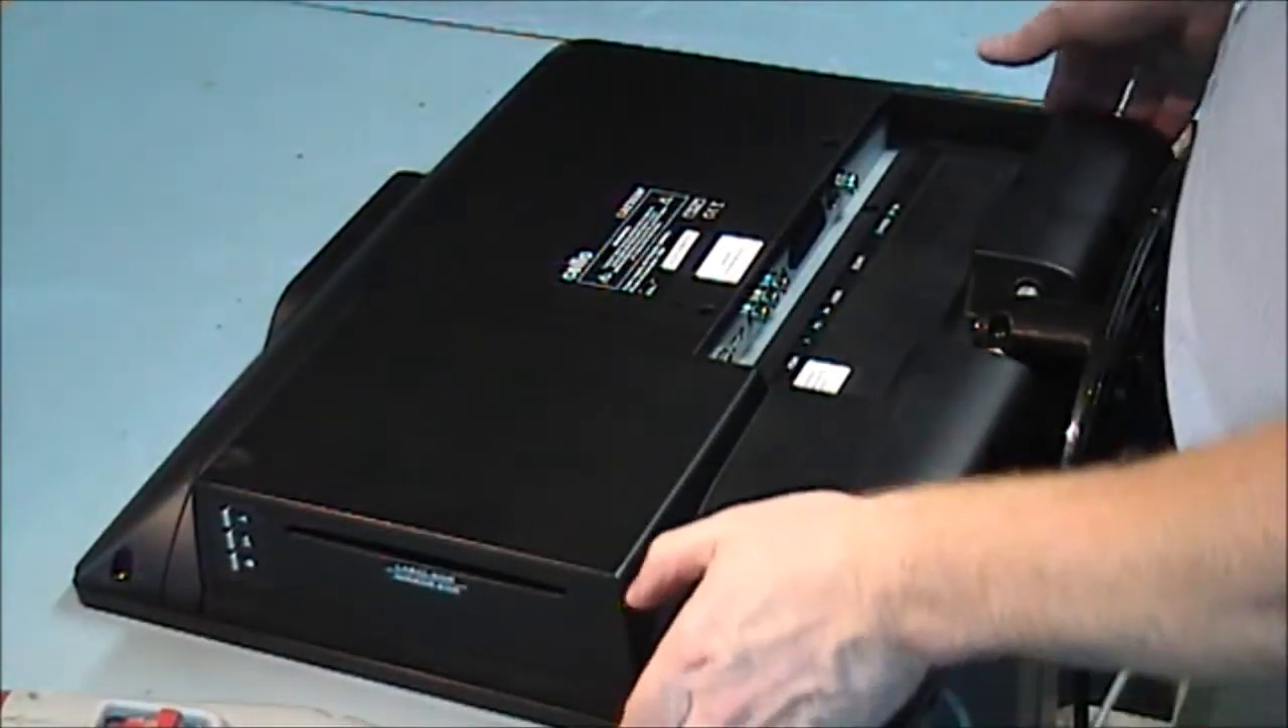That is the unit back together again.